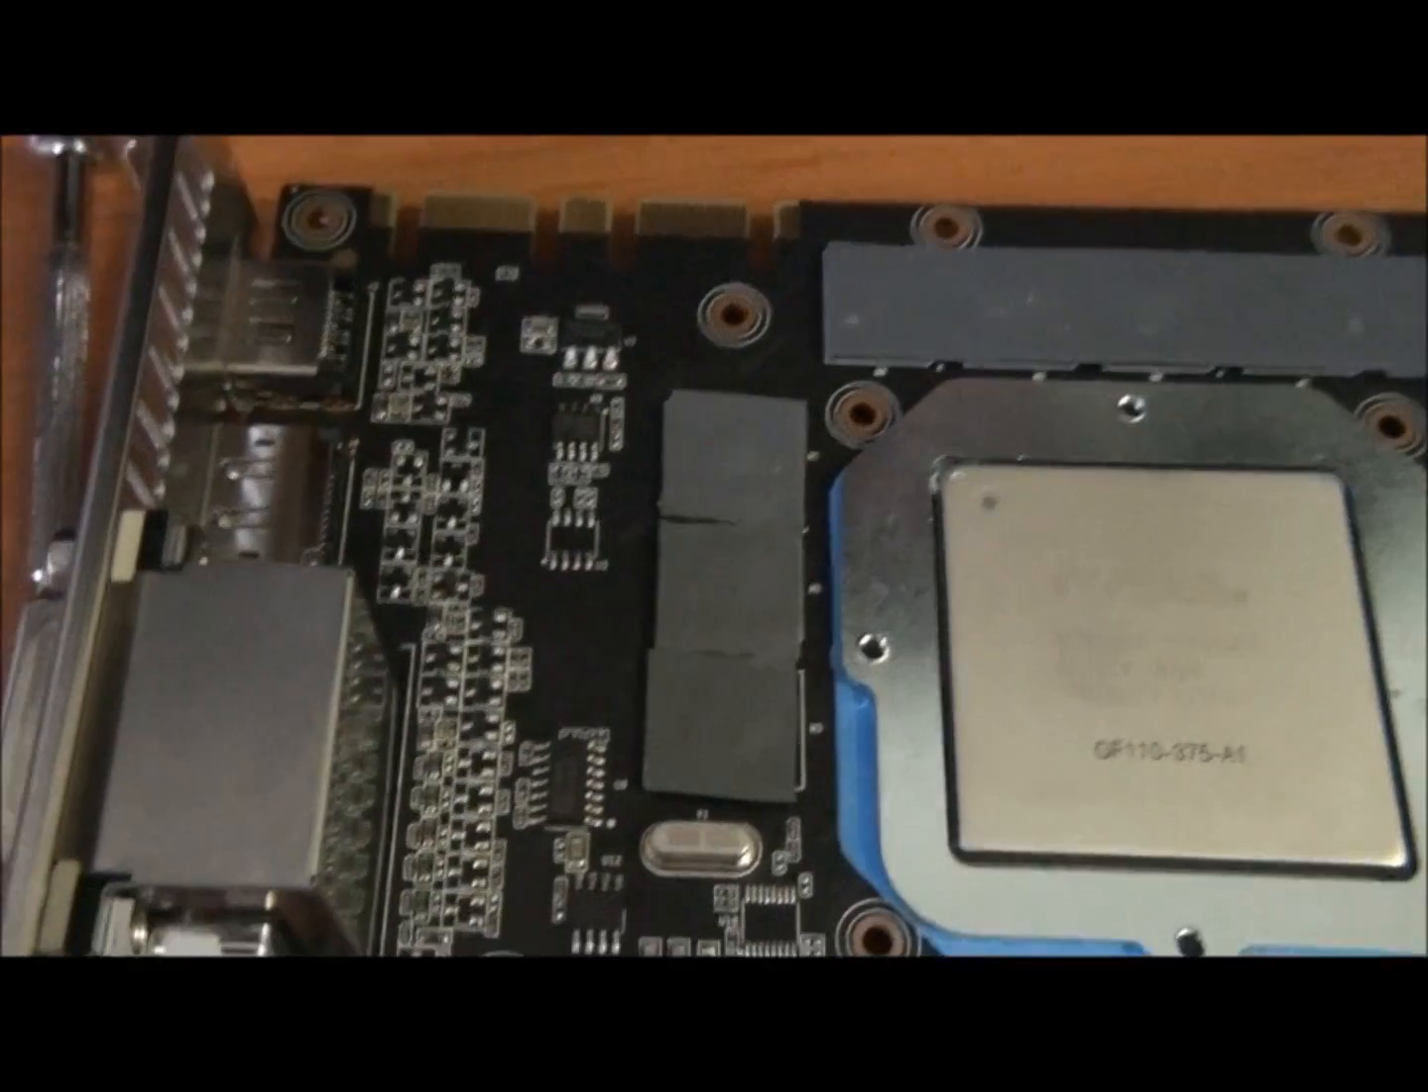Alright, so the card is all ready to go. It's all ready to have the water block placed onto it. So, it's got the GPU reinforcement plate on there, bolted on. And all the thermal pads on the memory.